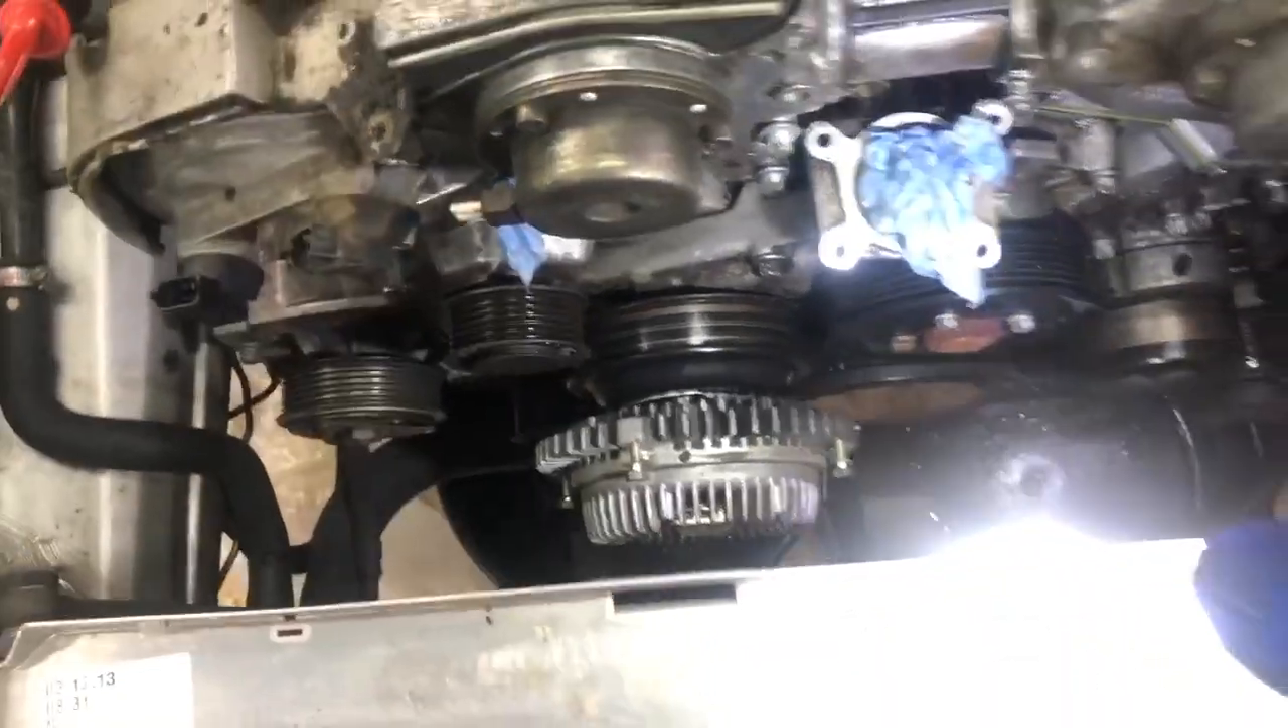I removed the fan itself but not the fan clutch over there which was kind of a pain.